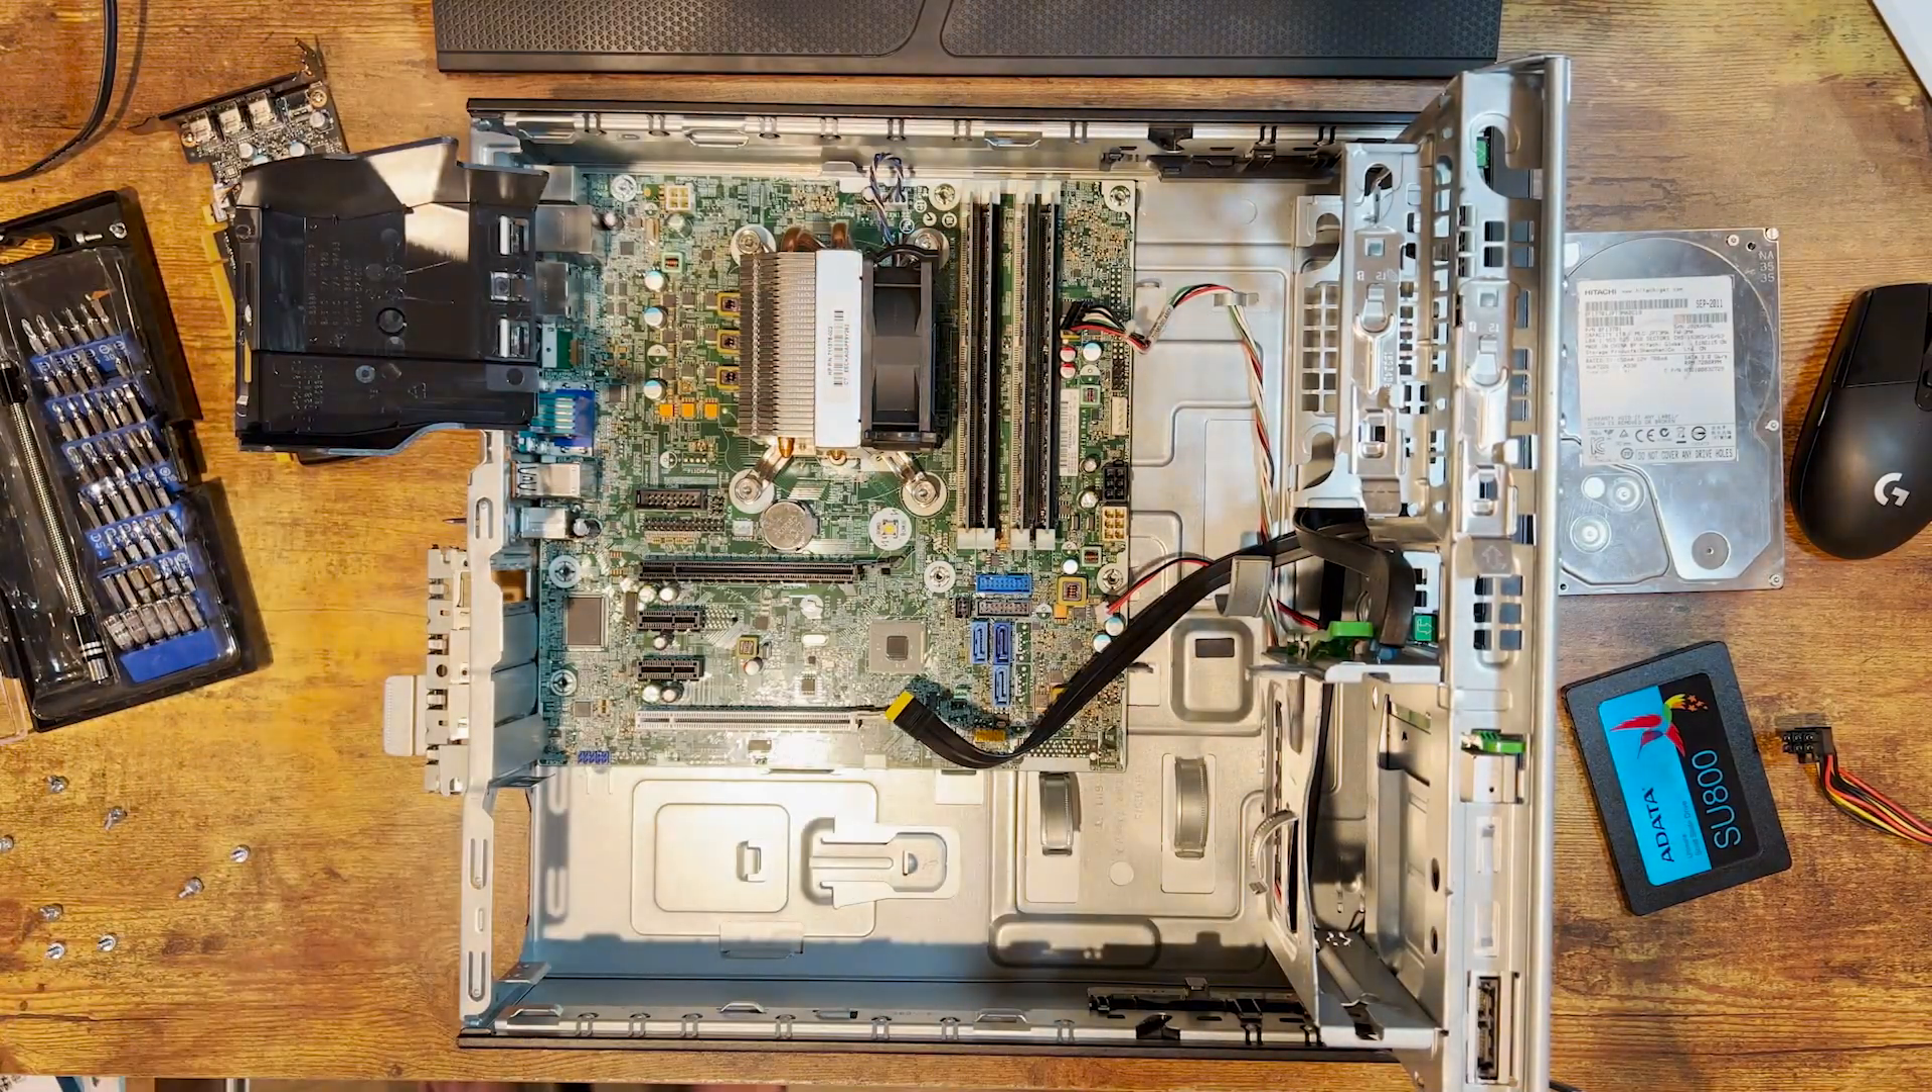Everything is mounted to the back of the case including the cpu cooler.